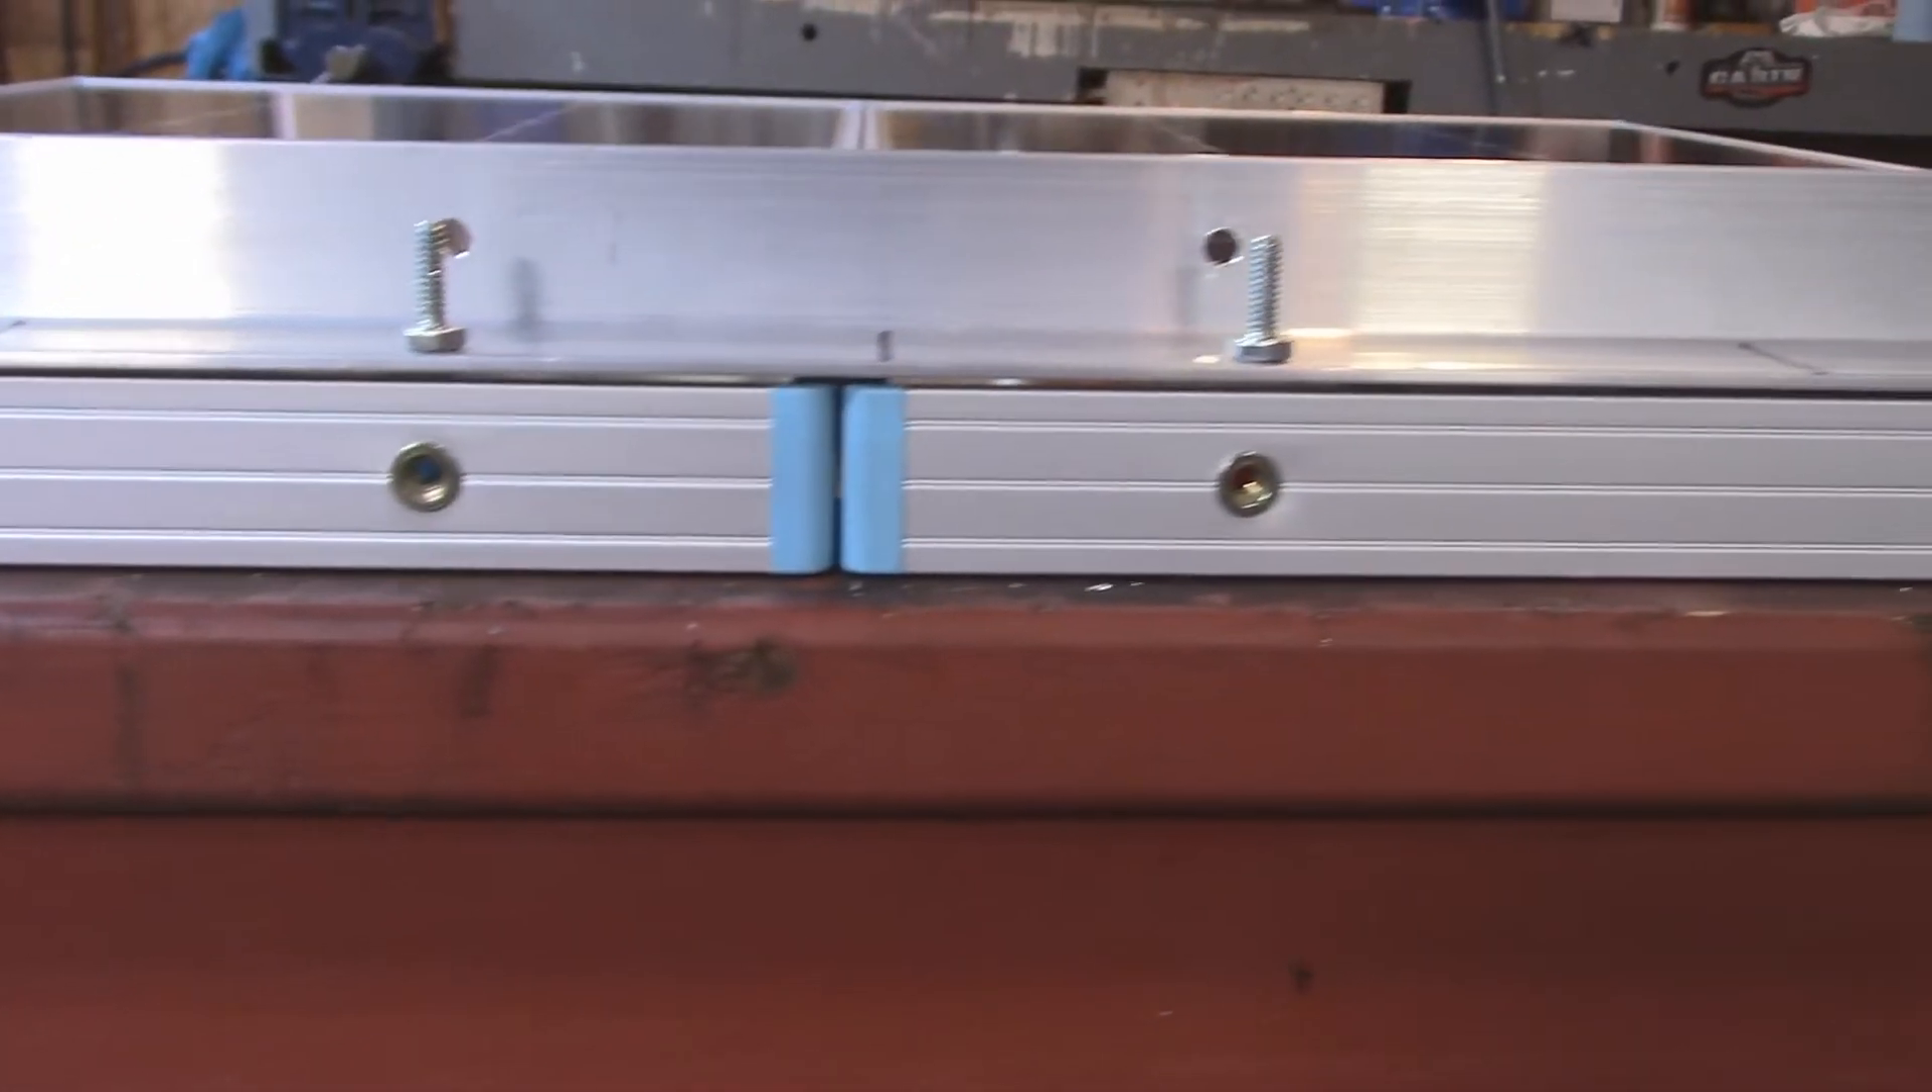Okay so this is what the ends look like with the rivnuts in and you could see how everything lines up.